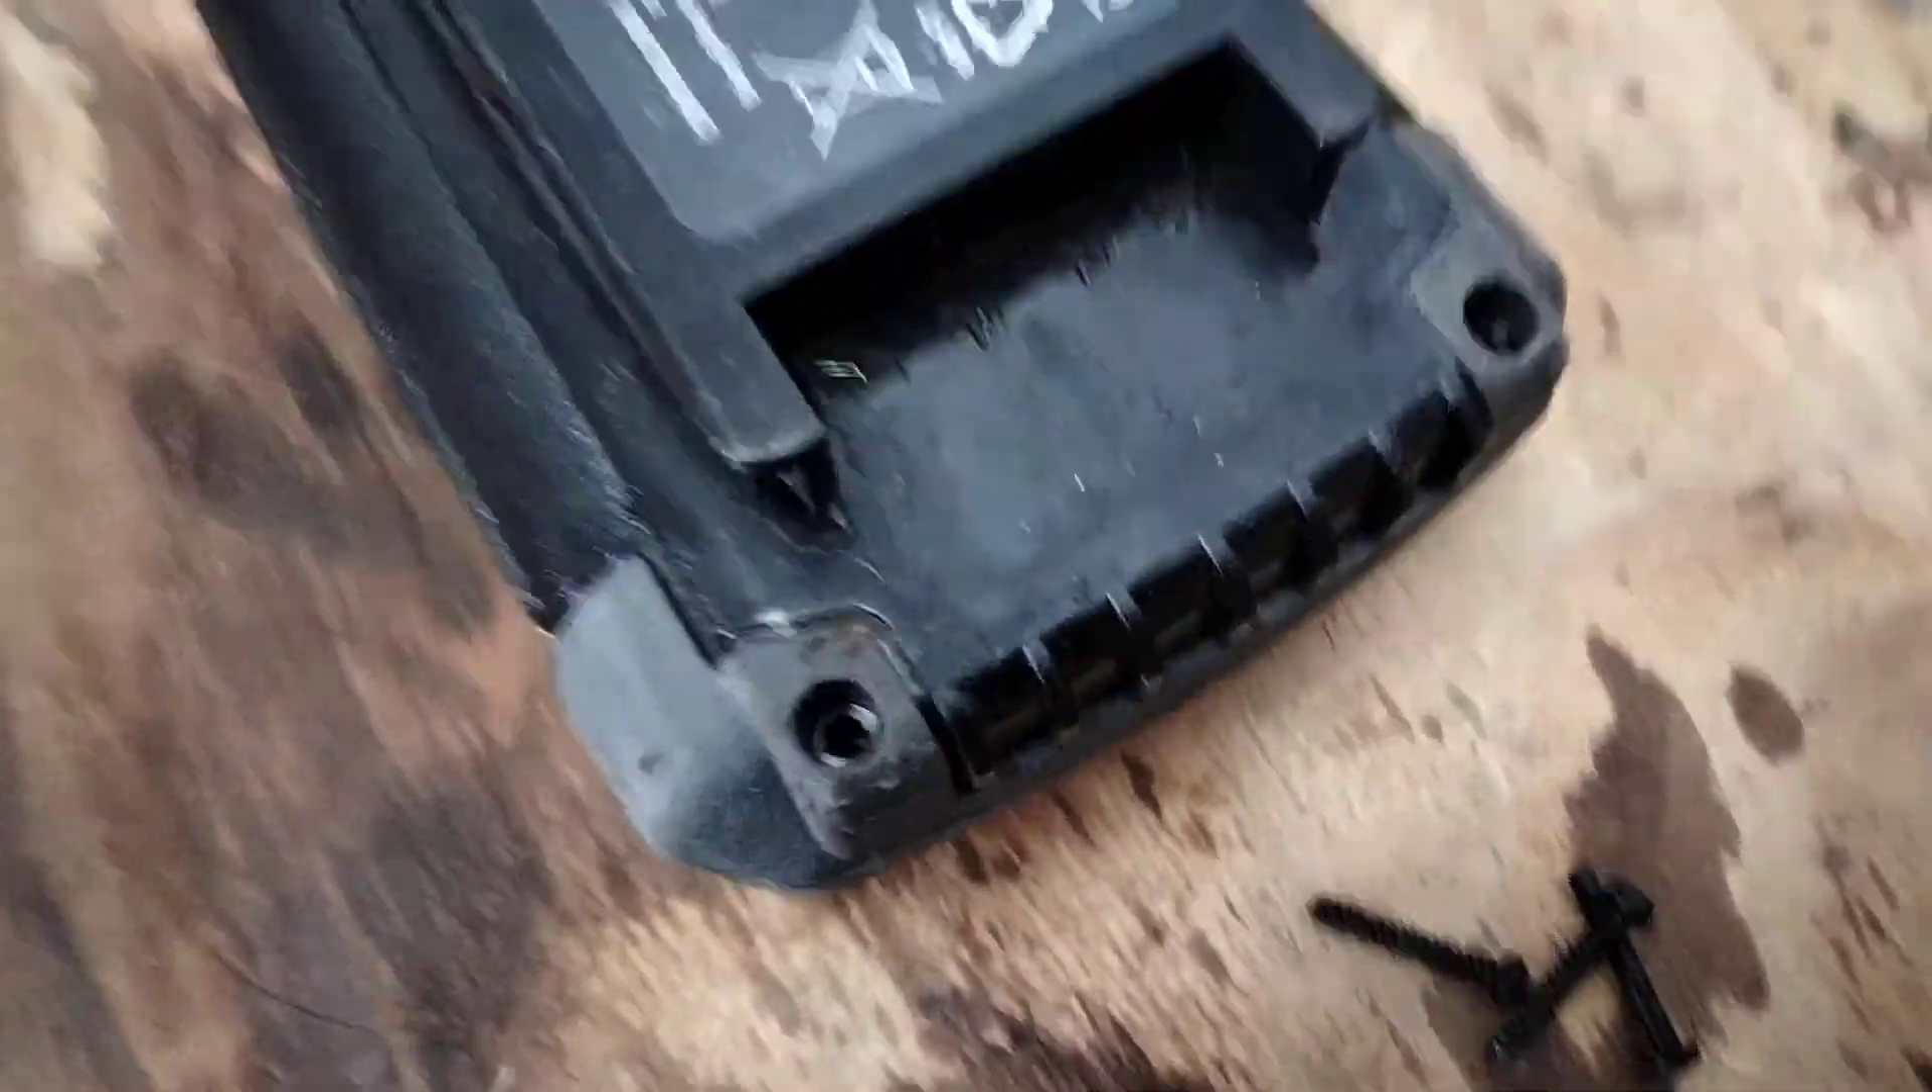Okay got the four screws out.